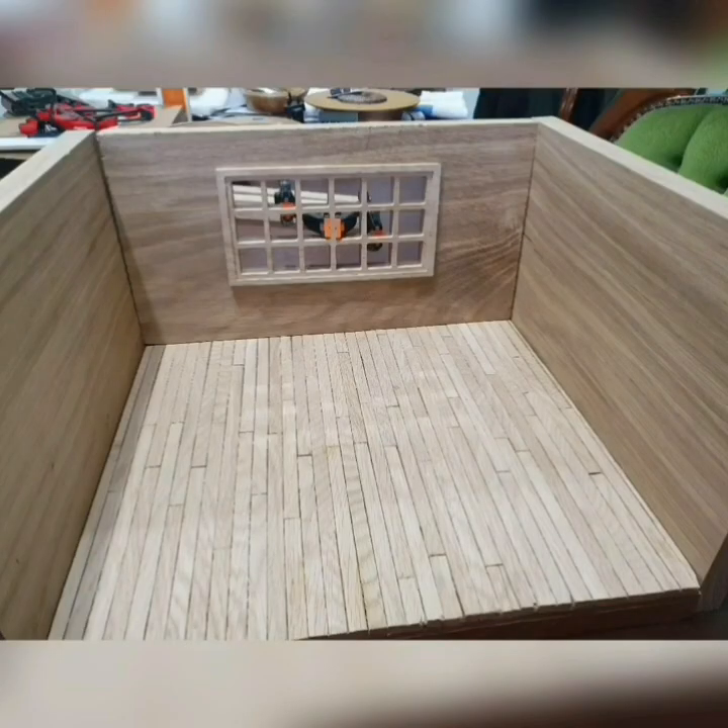This is finished floor.